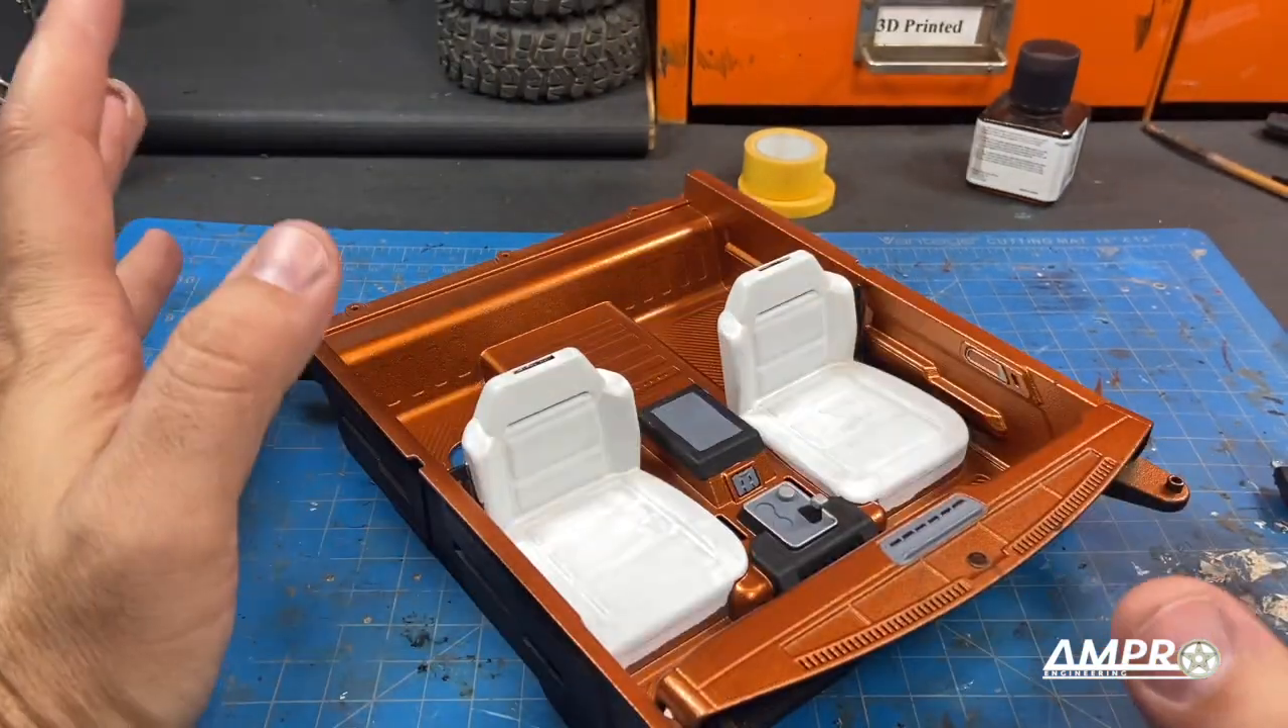I did forget to put the headrests right here.